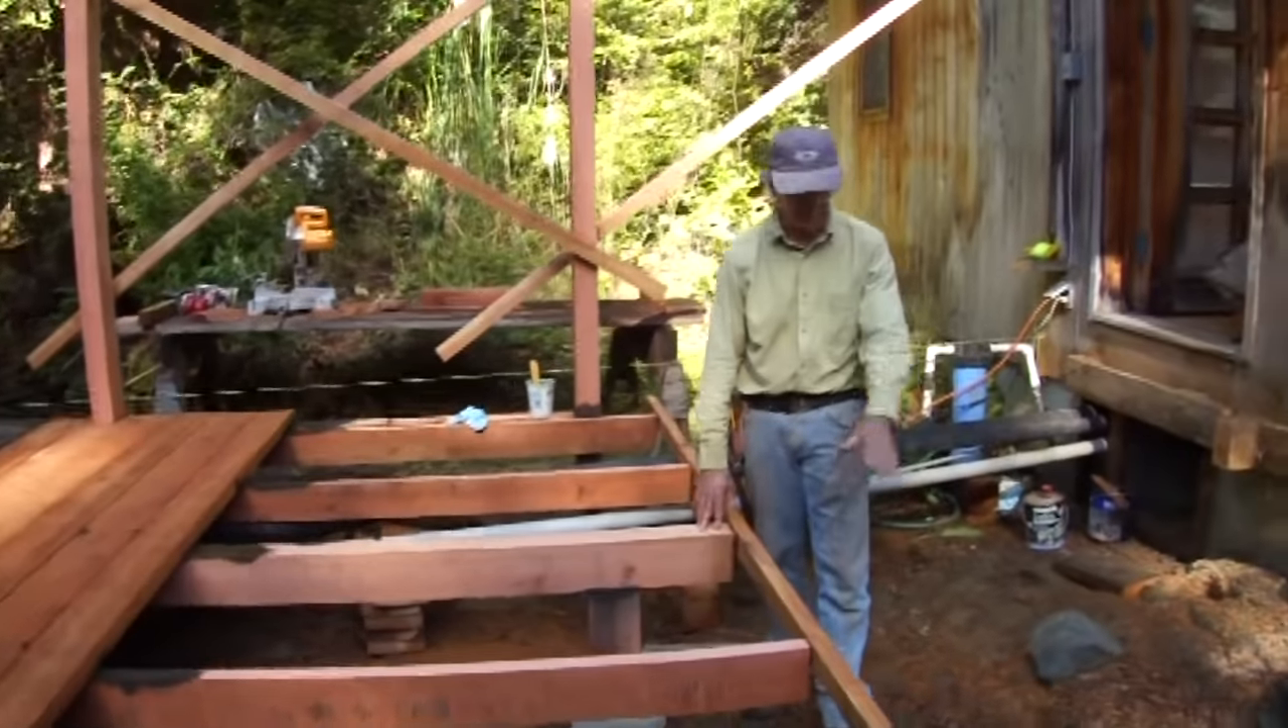I've got the basic structure framed up to support the deck and there'll be a second level here that comes in and supports off of this.